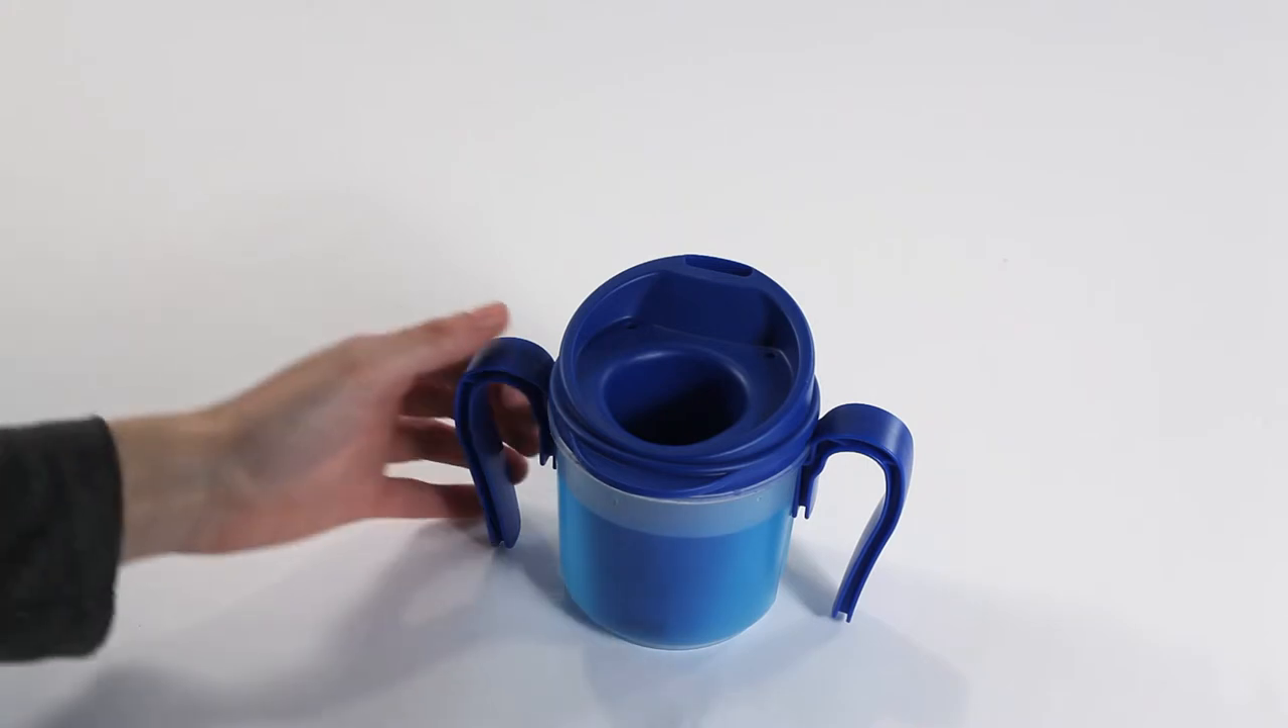A properly assembled cup should look like this.